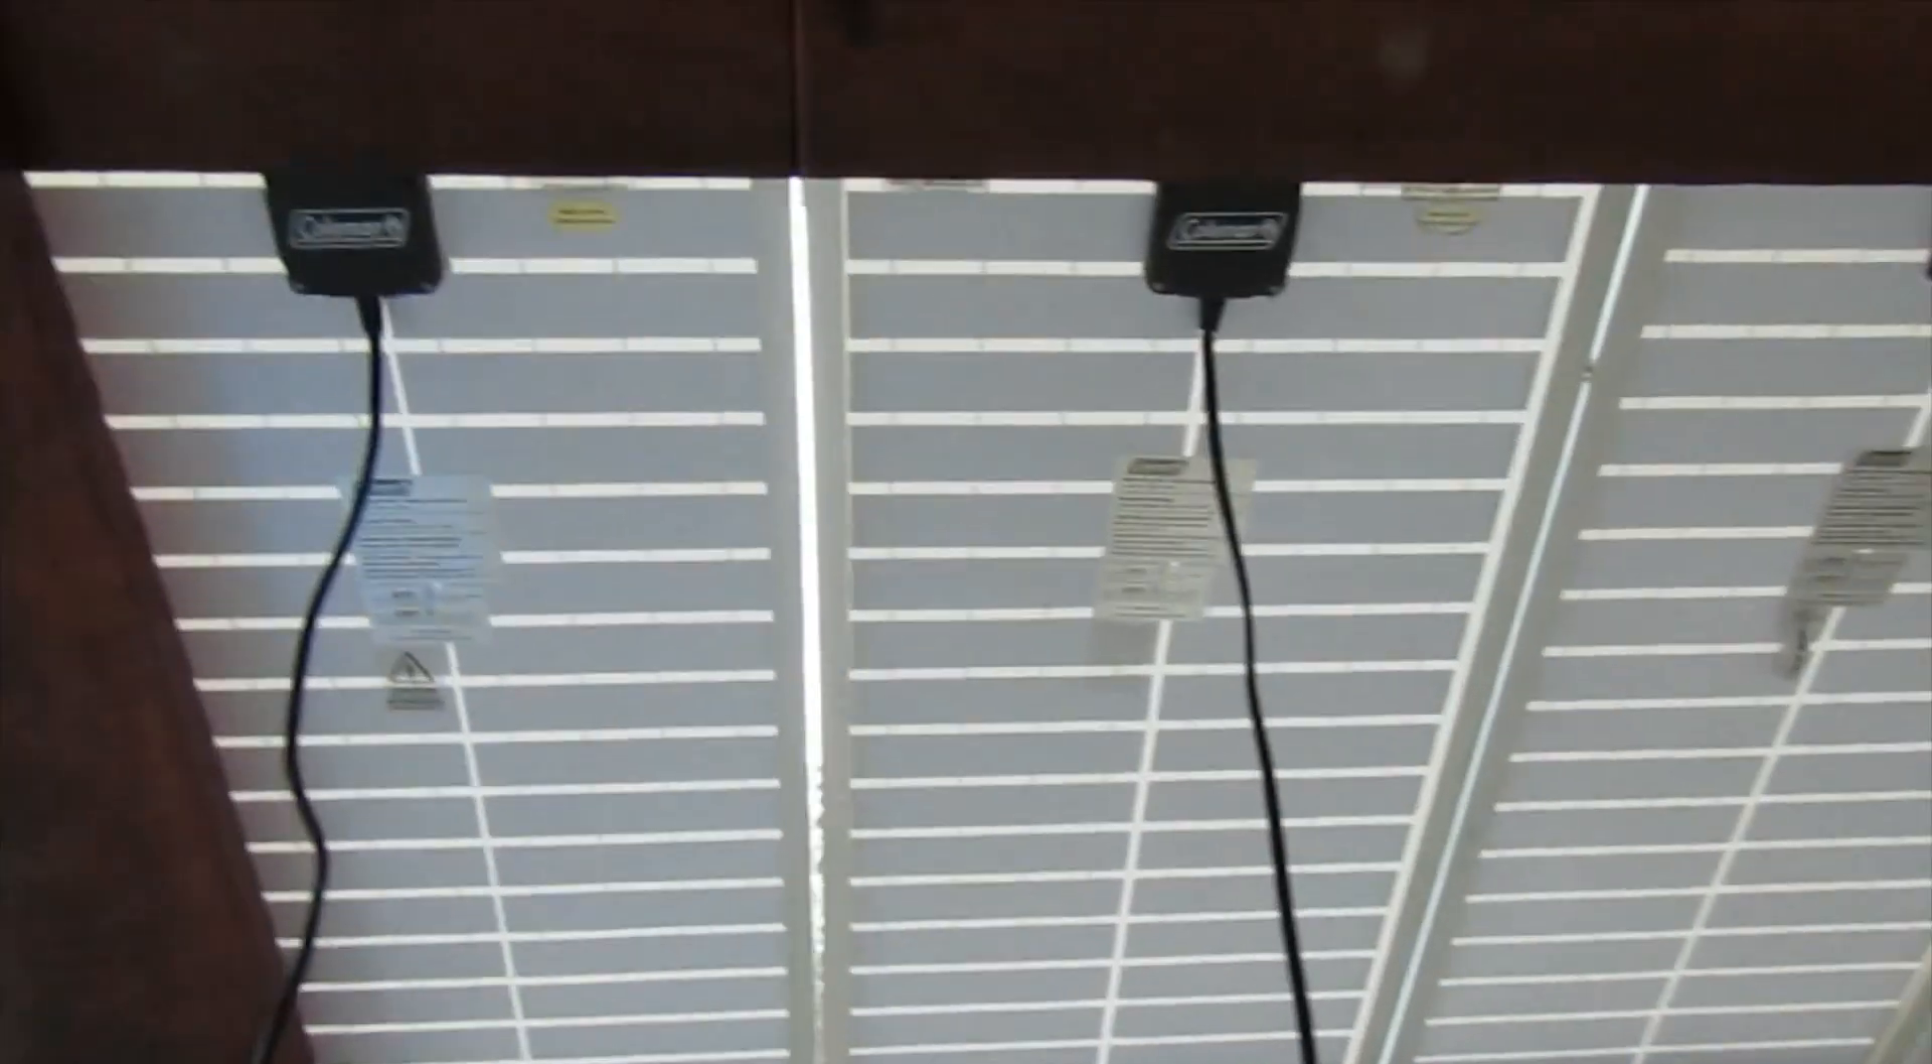You can see I just have all the cords dangling down until I find a place for those.